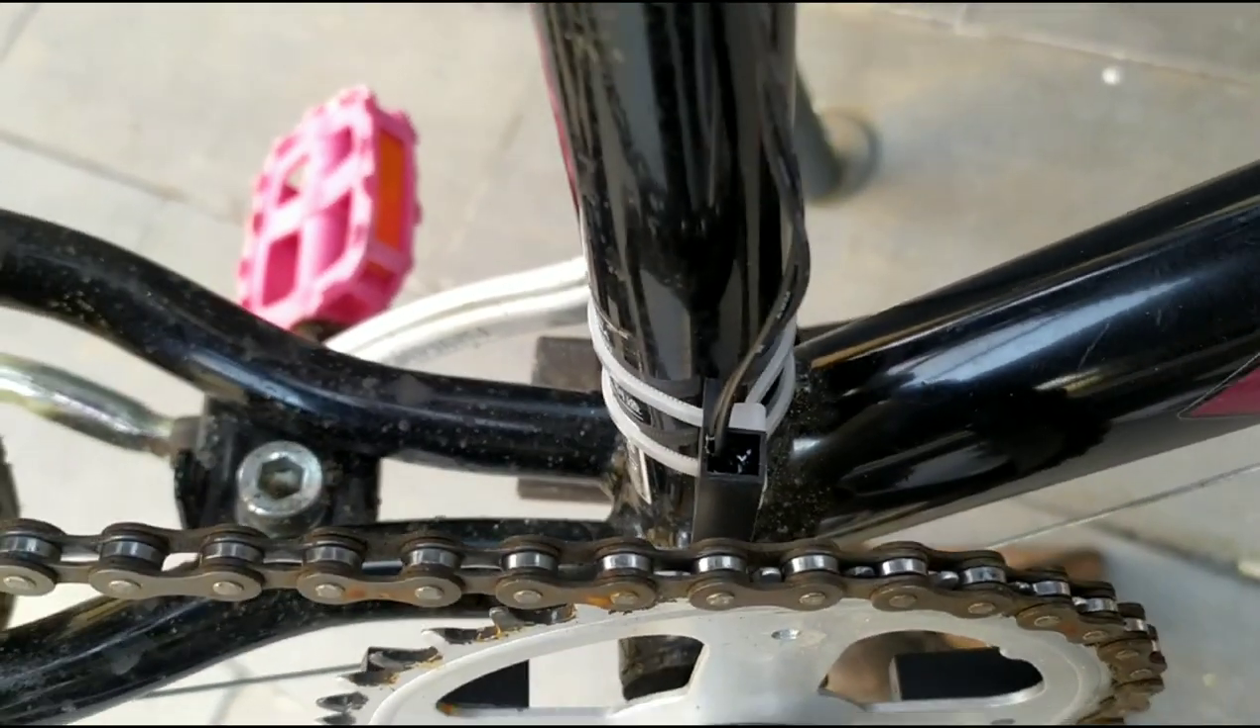J'ai fixé rapidement le capteur sur le cadre du vélo.